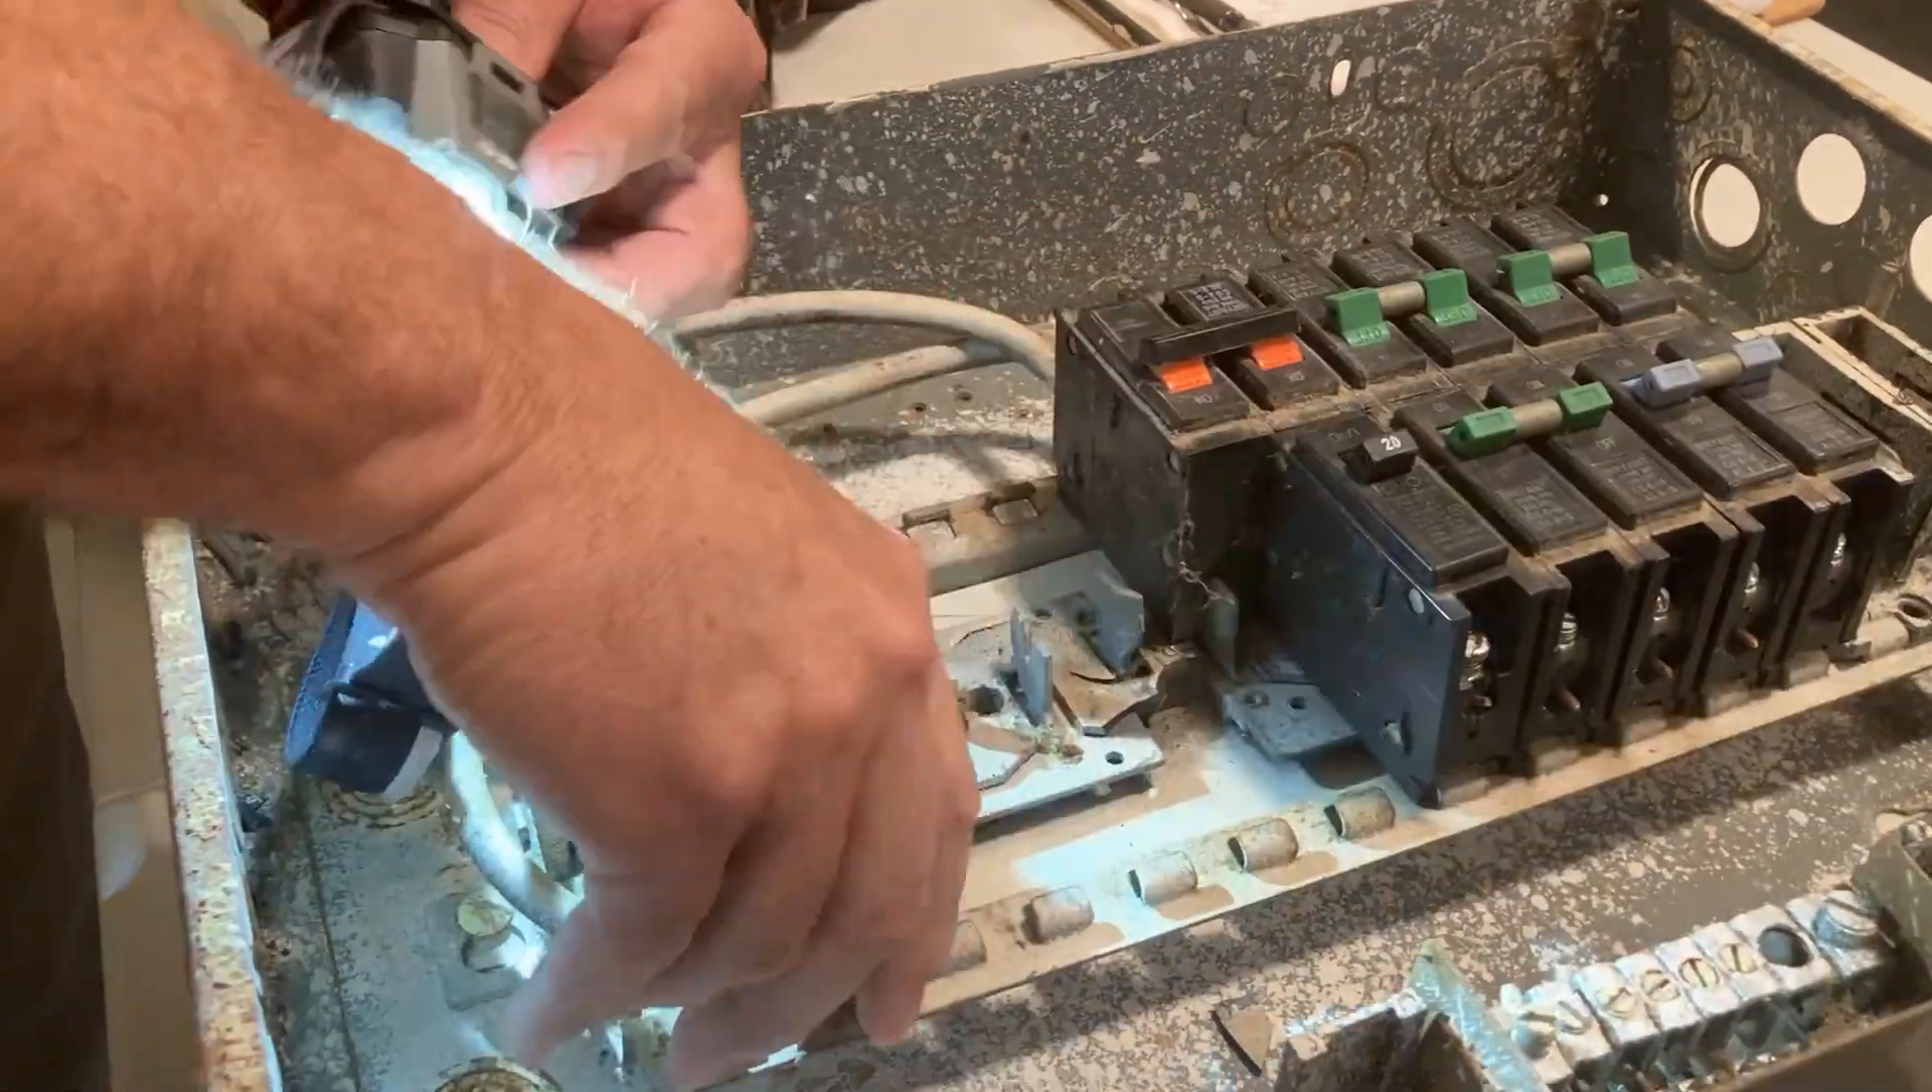I'm going to pull off the rest of these breakers. I've not done this yet.